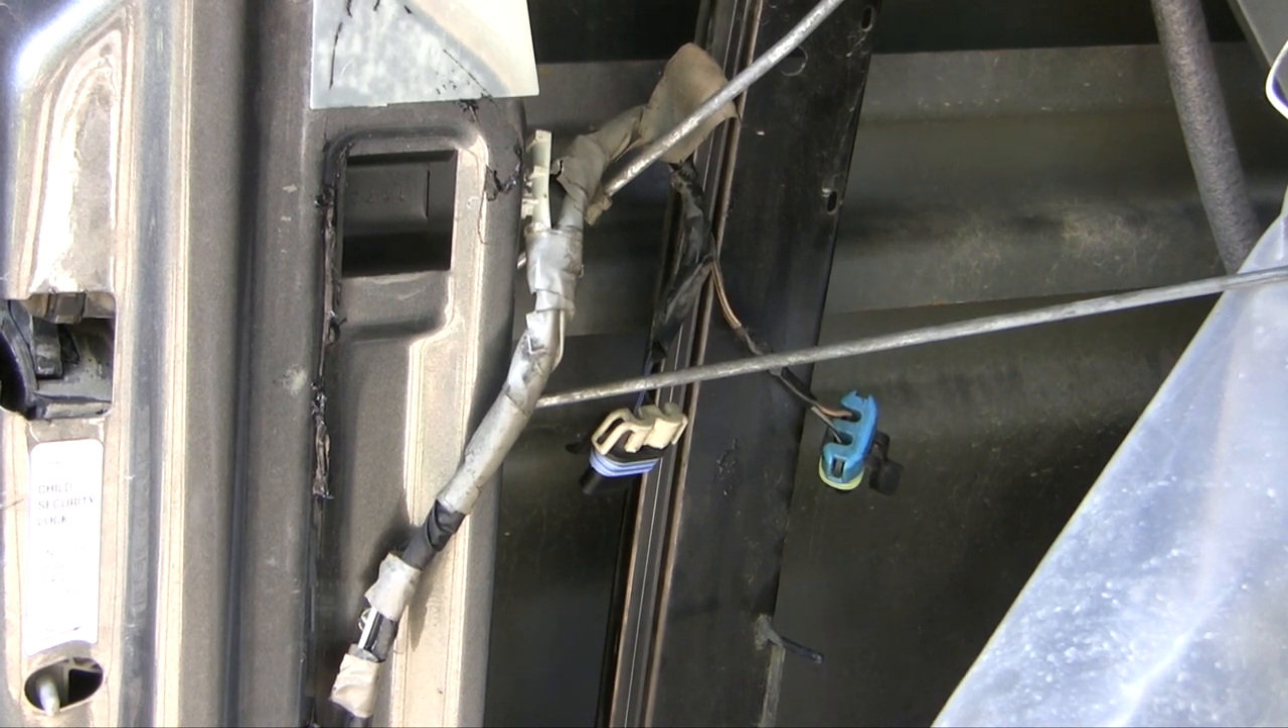You can see I've undone the connectors there already because I've done much of this repair already and I'm just repeating some steps now that I have the new parts.